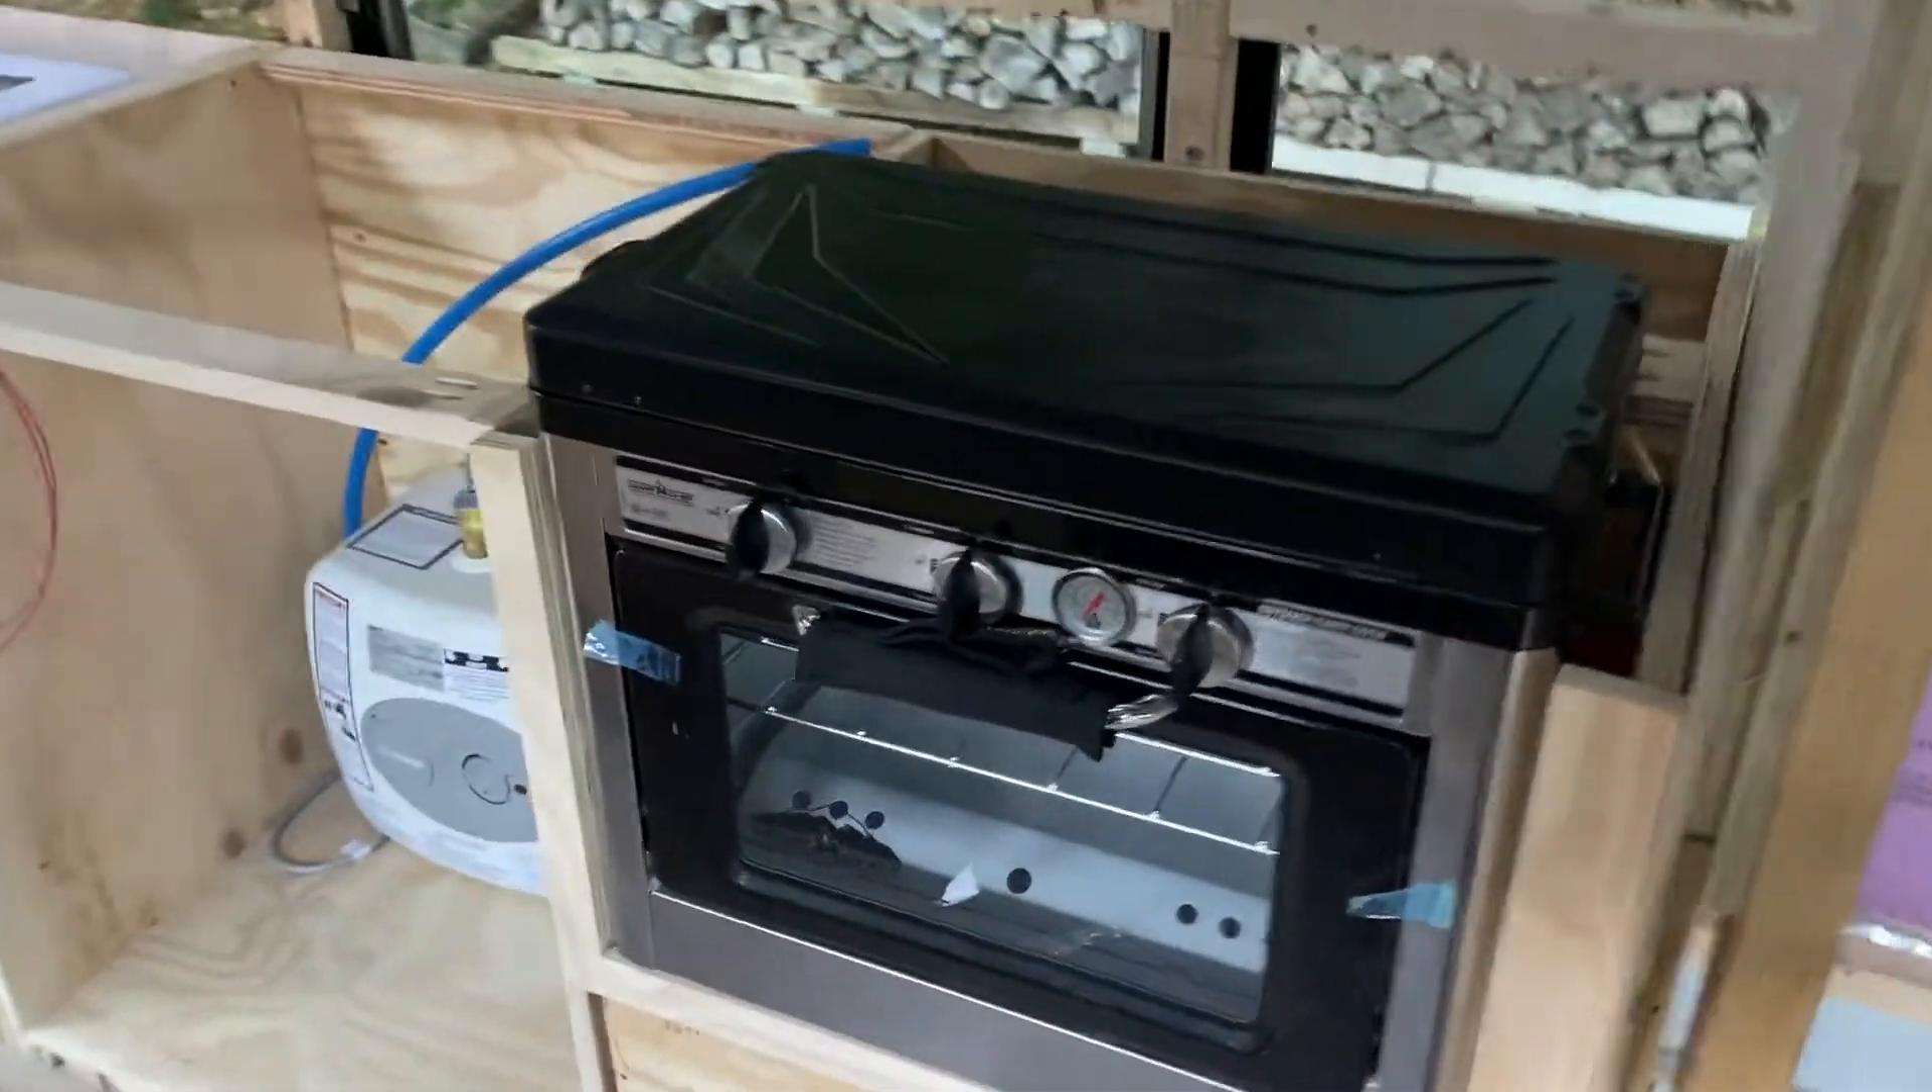I have the stove in.